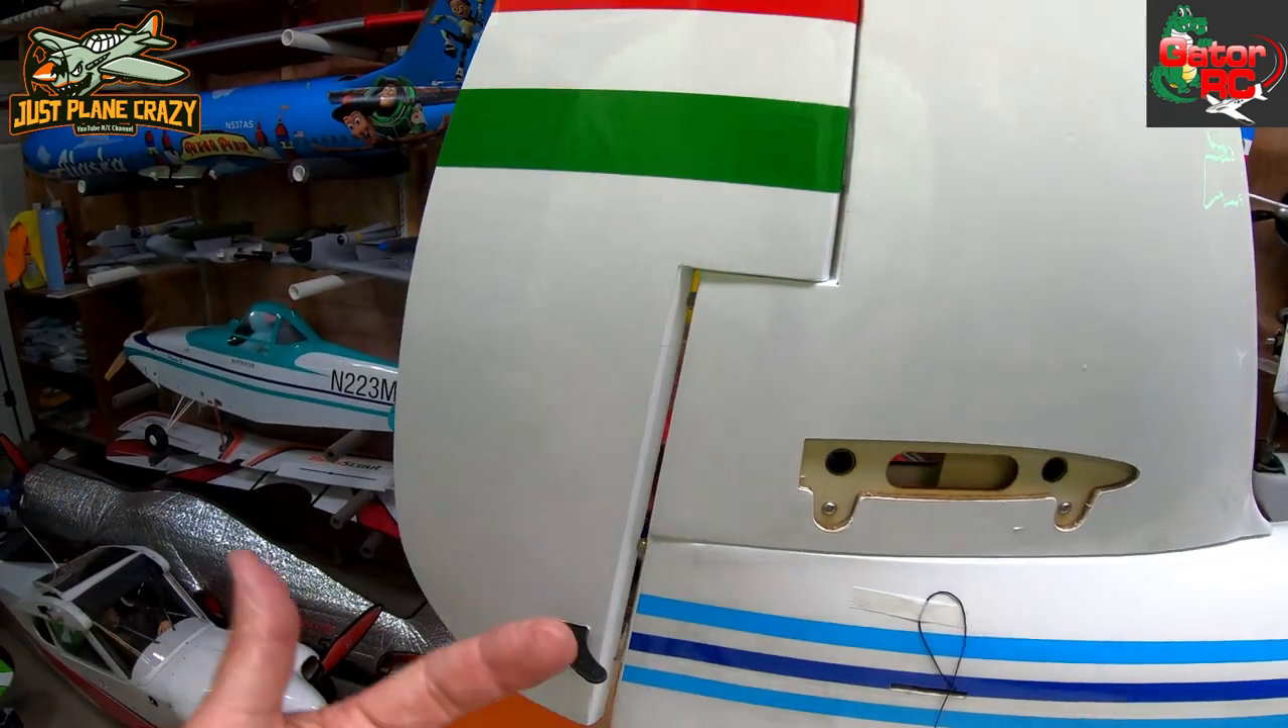Things are just kind of rough dry fit, but there is a little bit of a gap up here that's not as desirable. It looks like maybe they shaved a little bit of the rudder off.